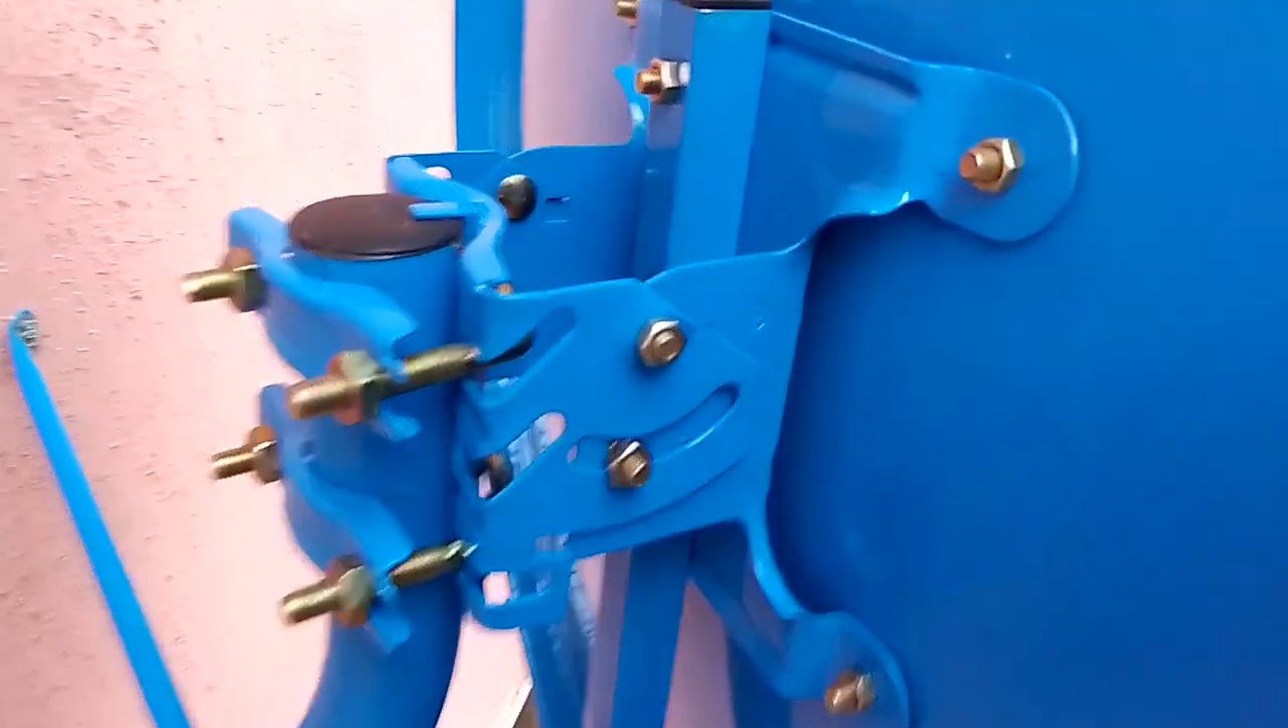Right now I have inserted the dish now as you can see this is how it is supposed to be.